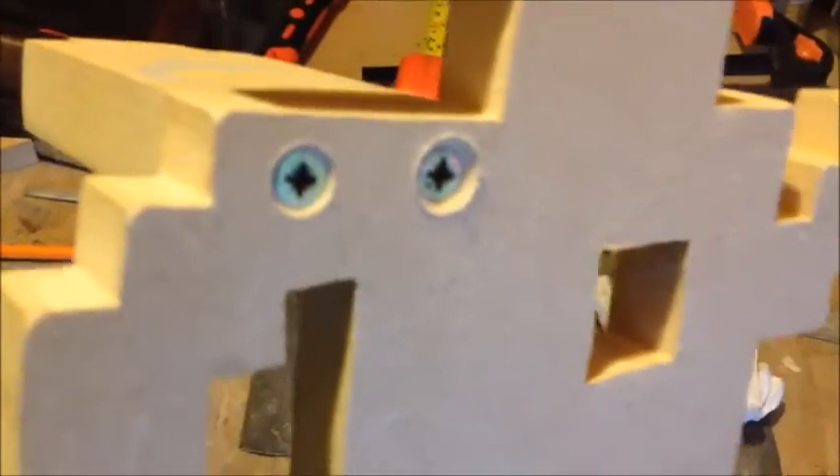As you see, I've got two screws in there. All nice and flushed in so it doesn't bulk out the wall.